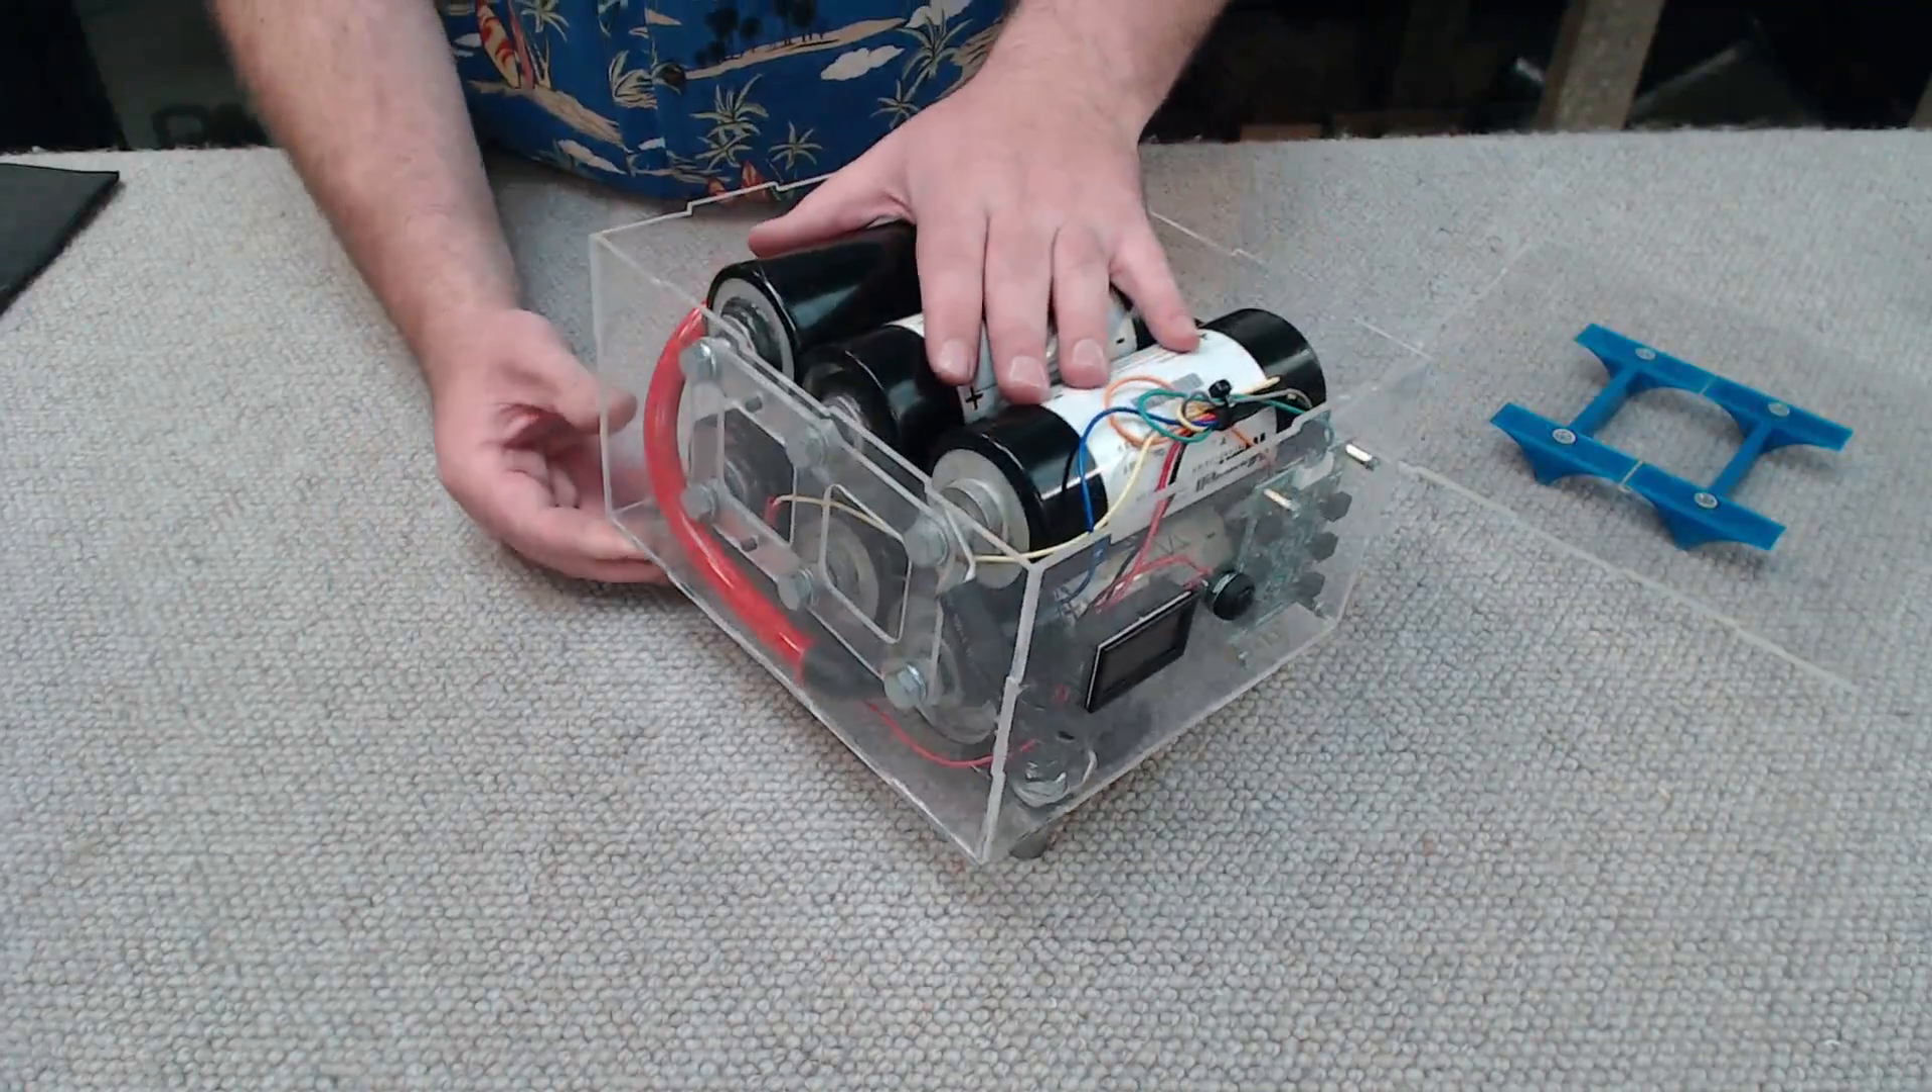I've got the capacitor bank mounted inside the box.